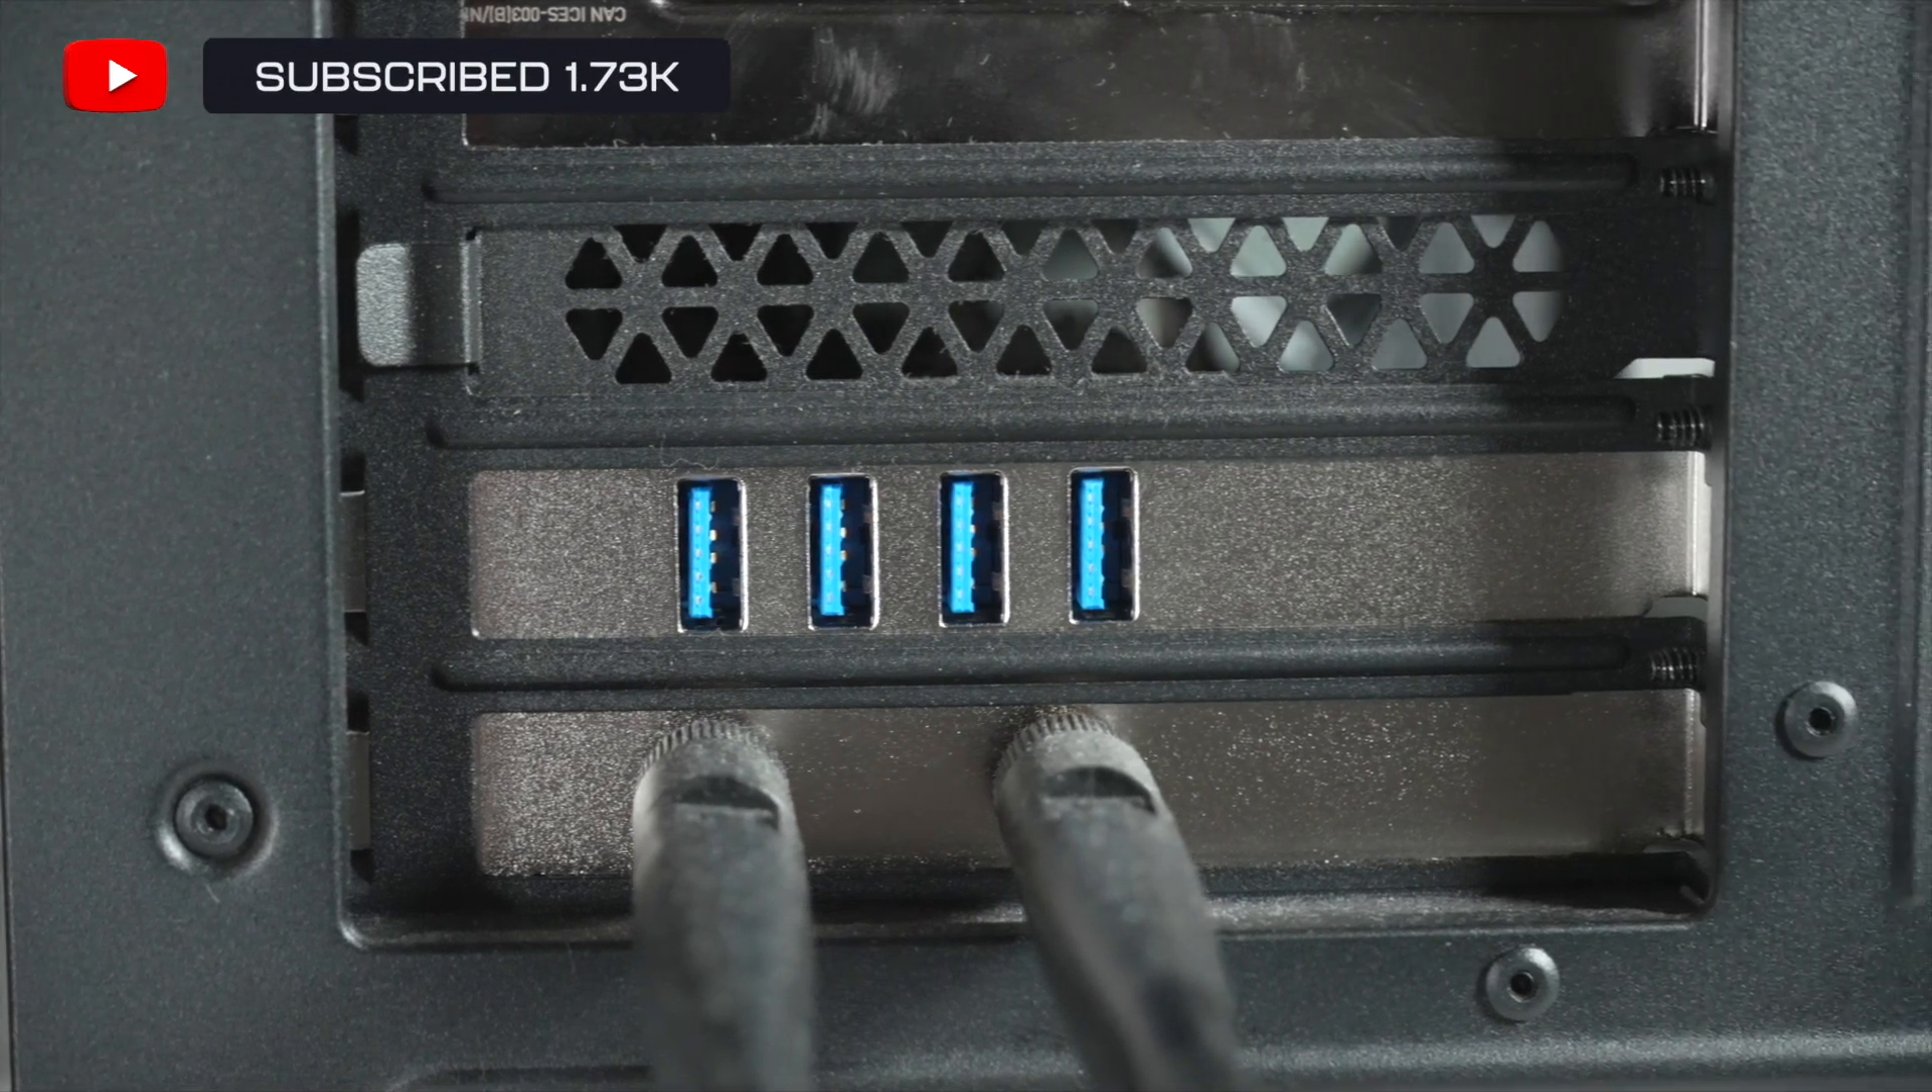You've now got four brand new powered usb ports installed to the back of your pc.